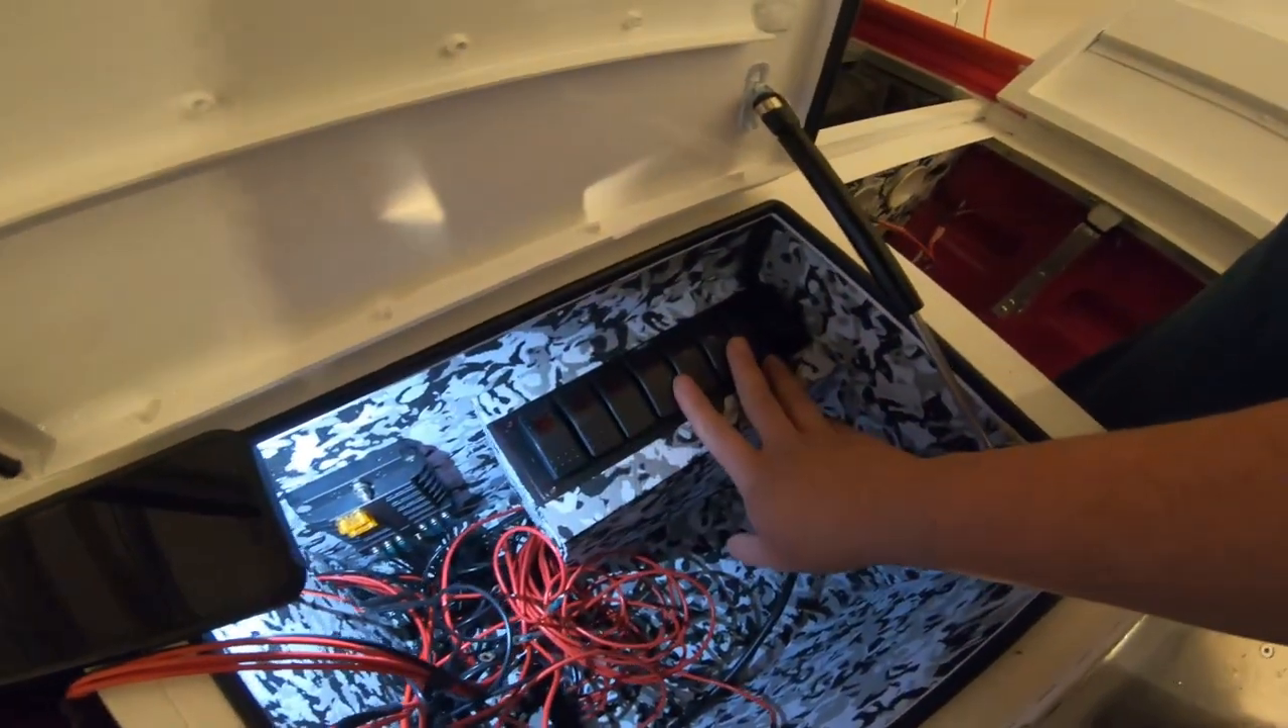There is the switch panel box installed.